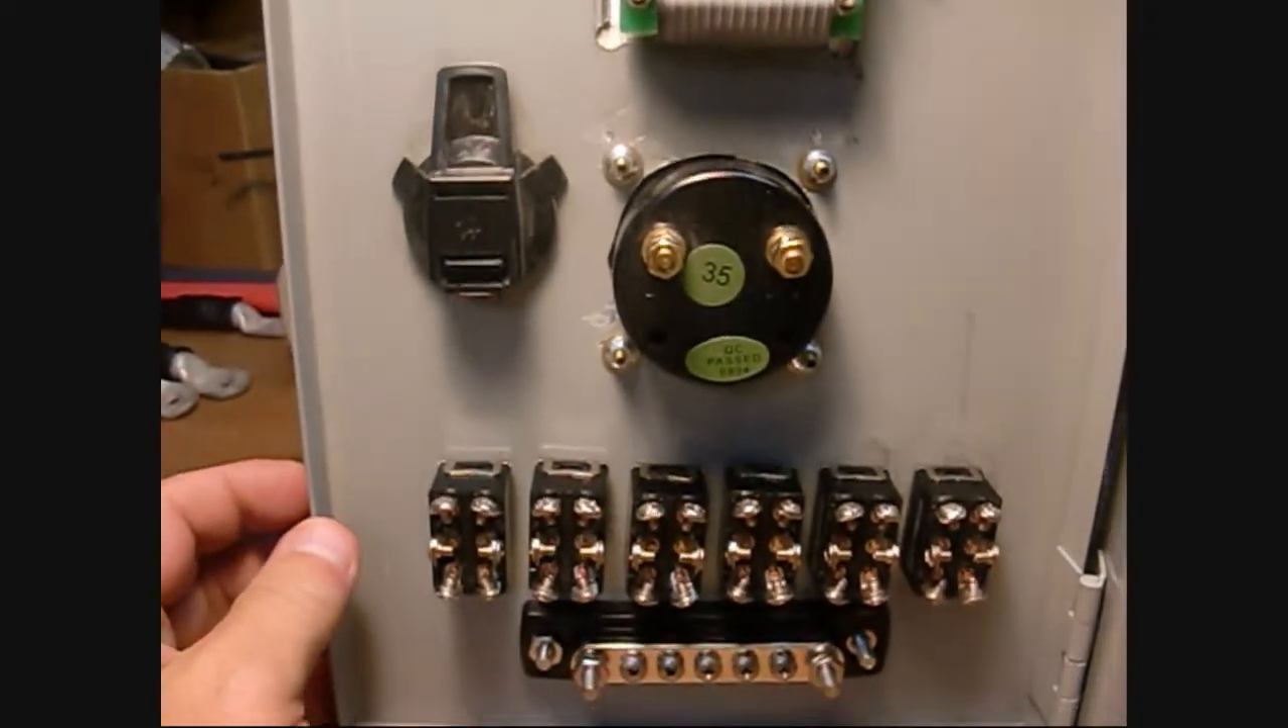Inside you can see we just have the parts cut out and mounted.